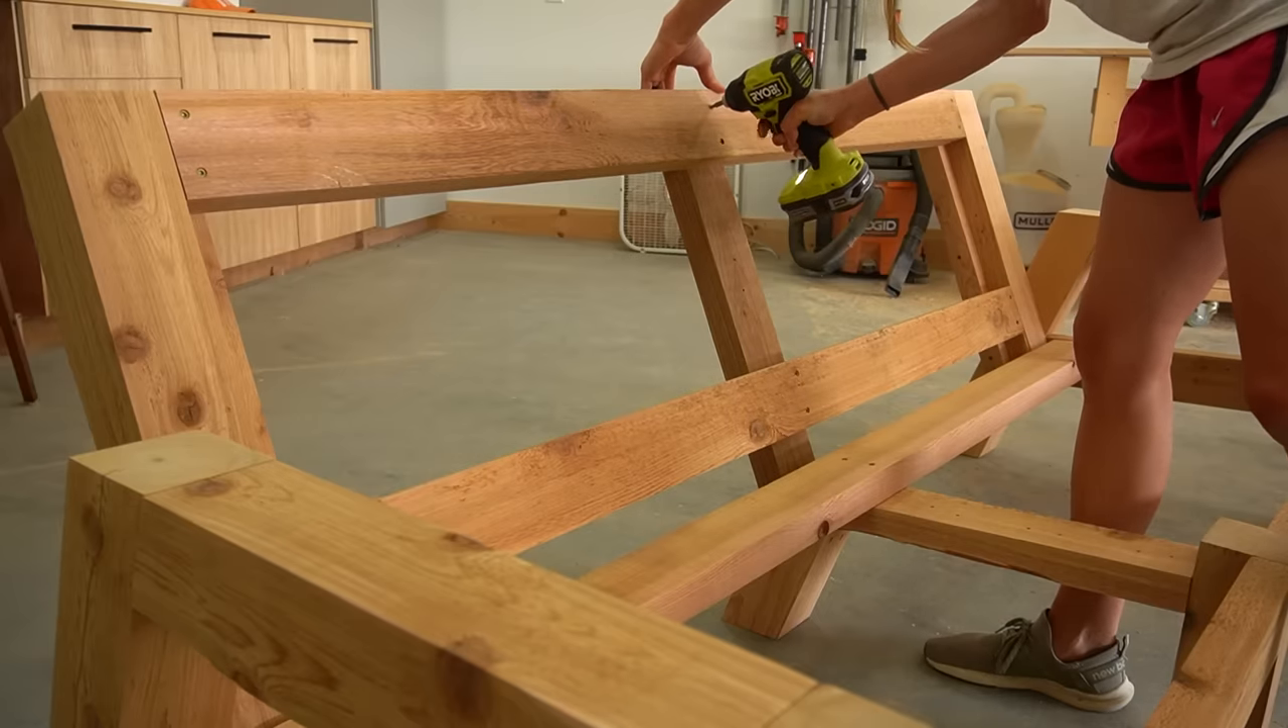Just add the remaining slats and it's done. I added the back slats first.